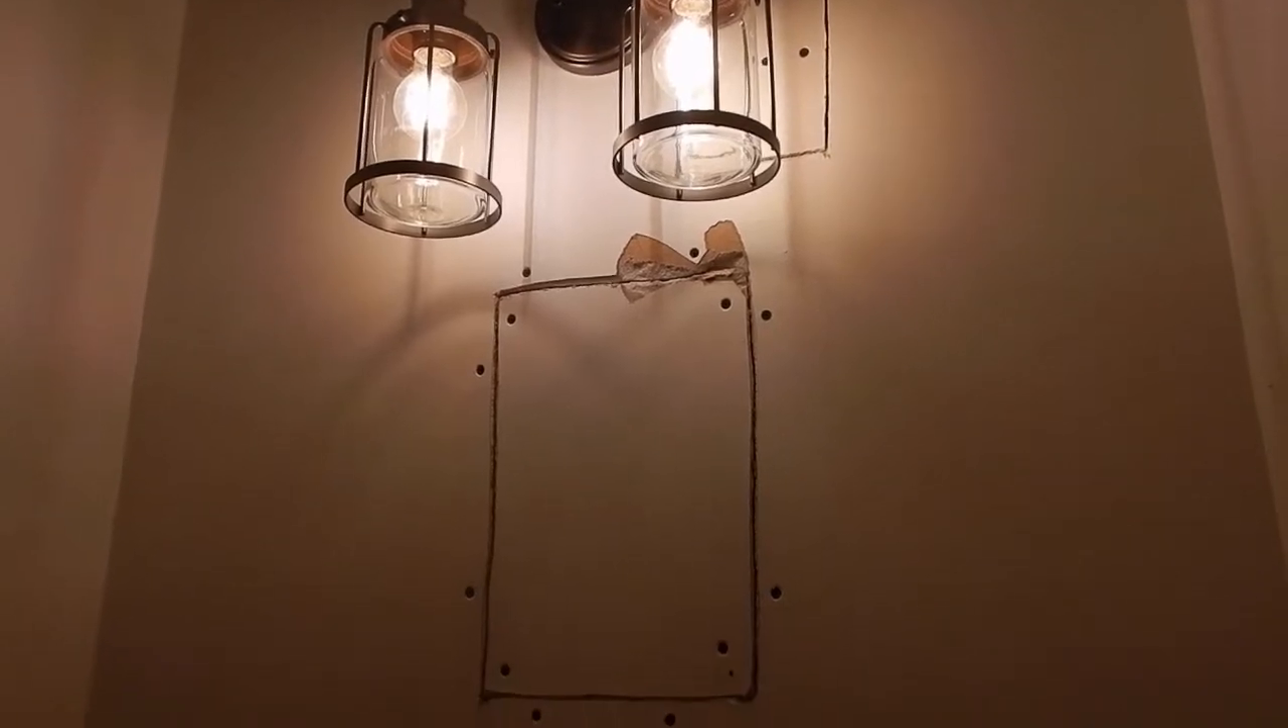And in the bathroom, we now have a light fixture above.